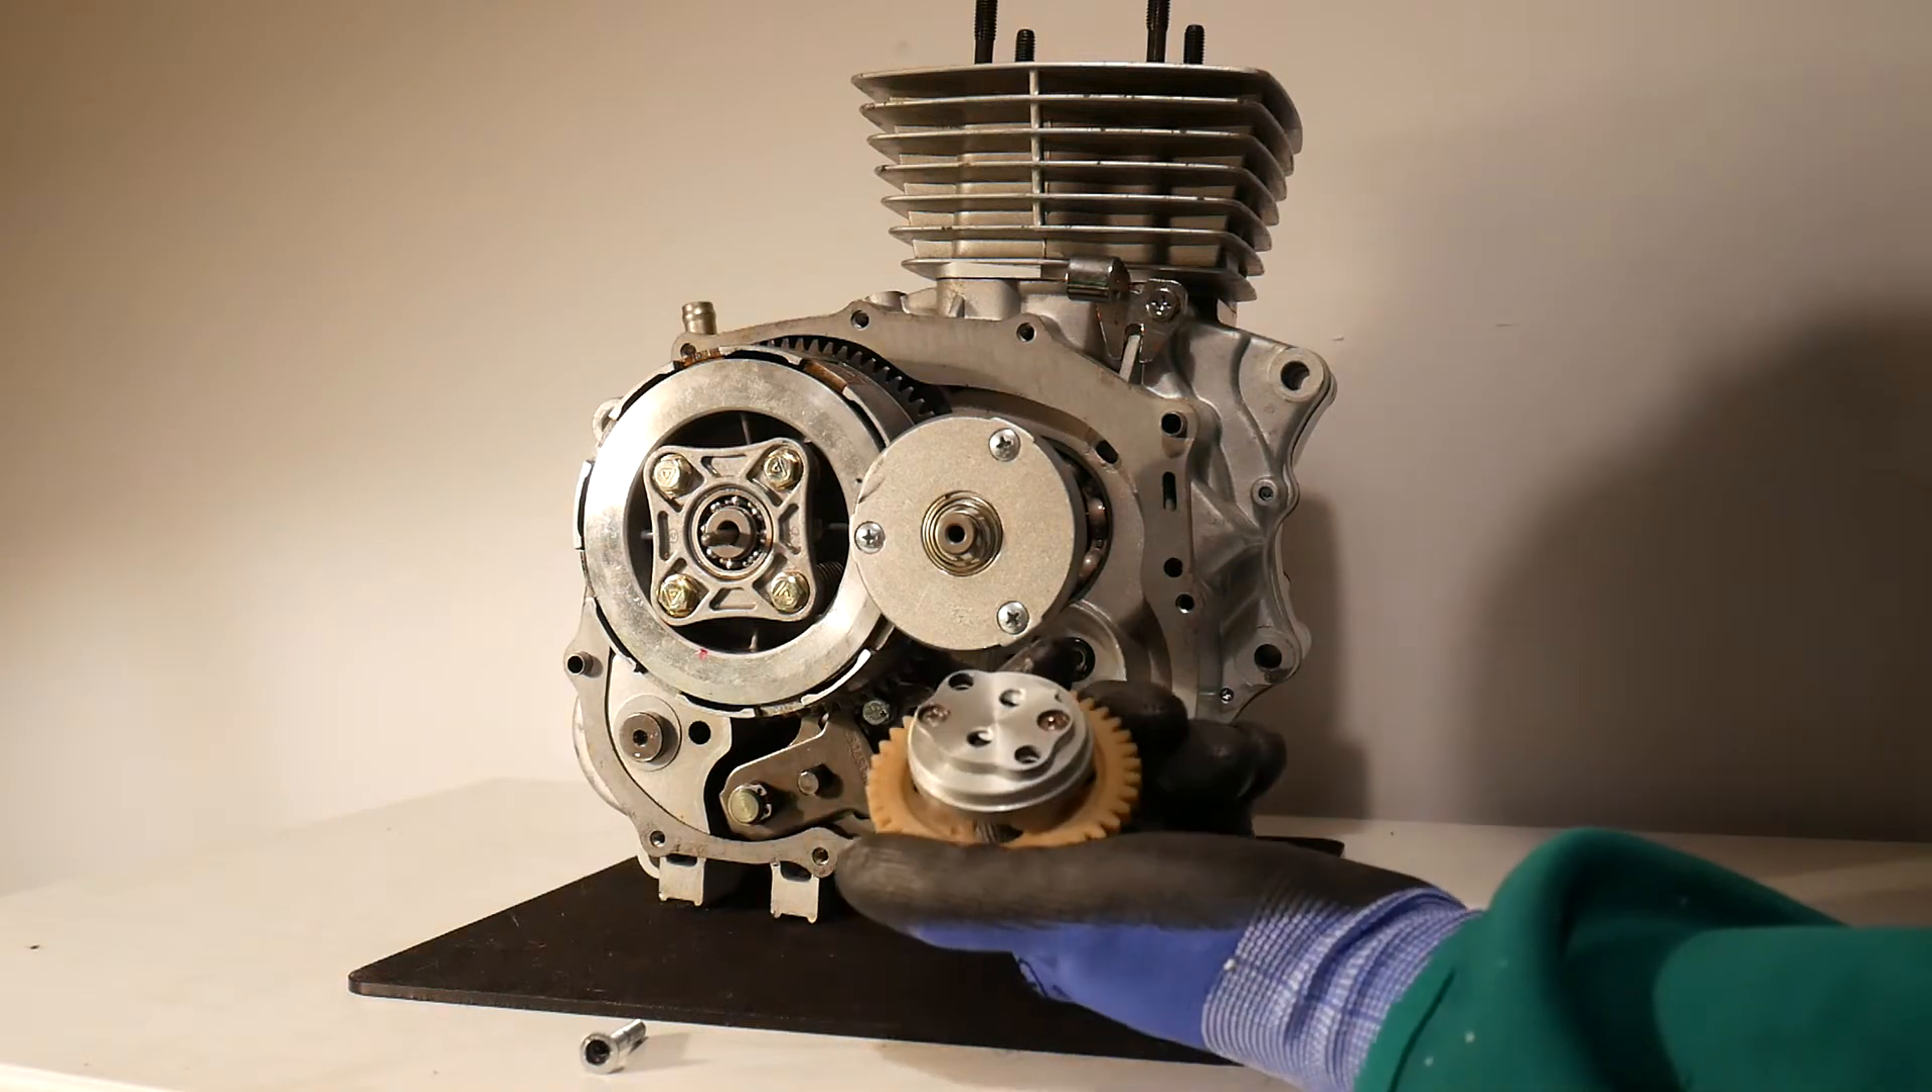So I've removed the clutch cover from this particular engine and I've actually already removed the oil pump which is just this unit here.